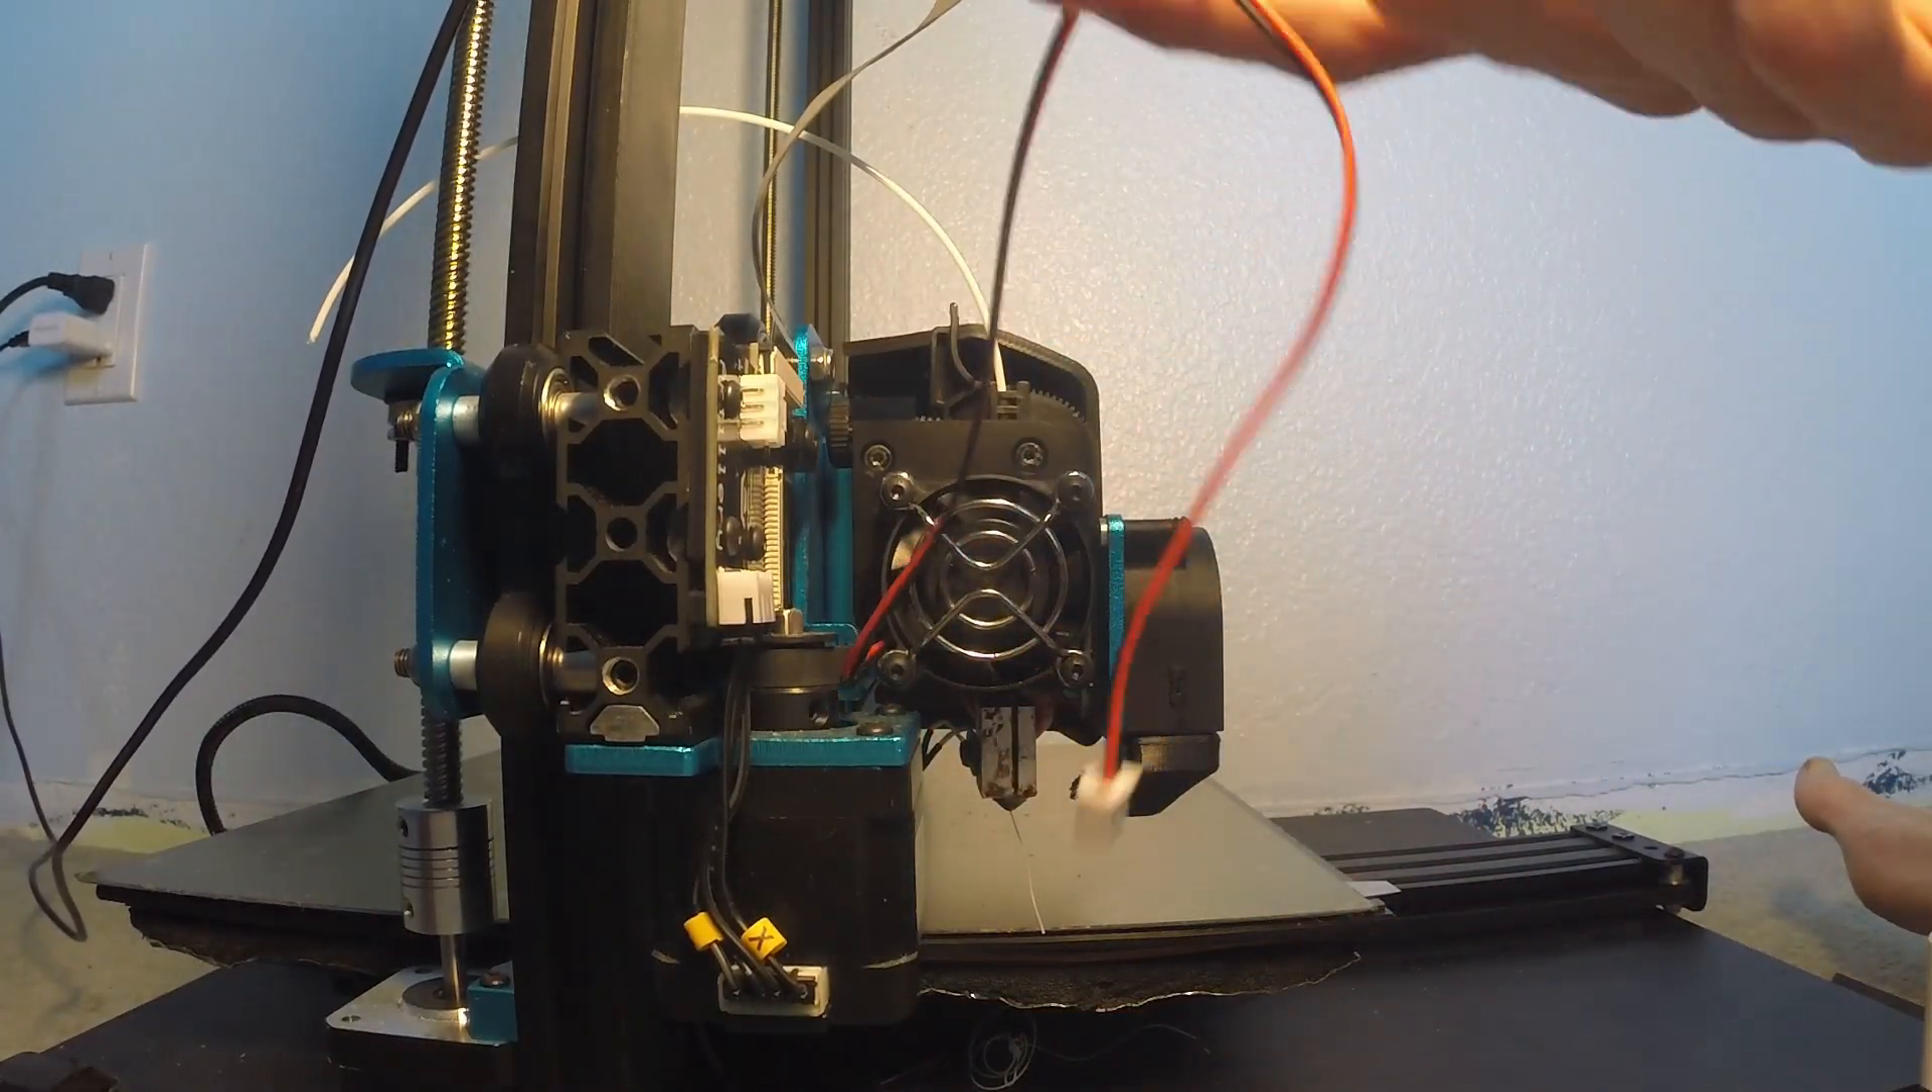I'm just getting the screws to snug in. So, okay, that fan is on there.